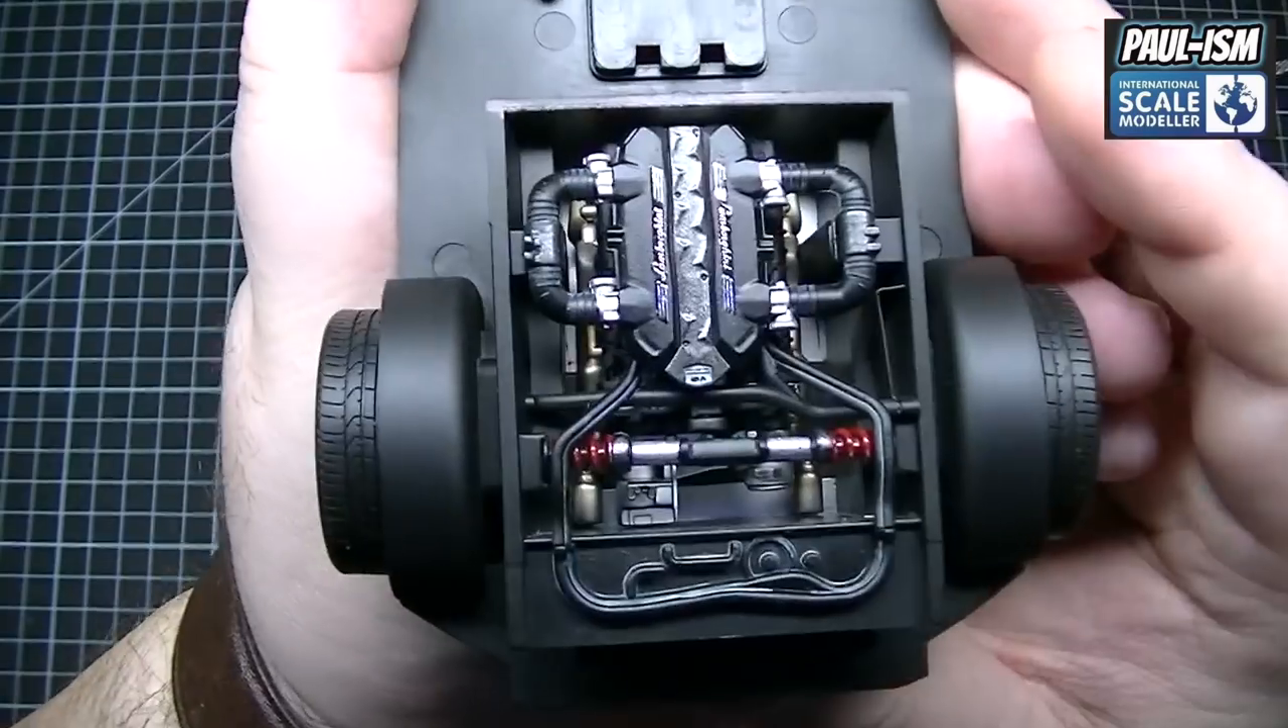We built up all the engine bay, as you can see.